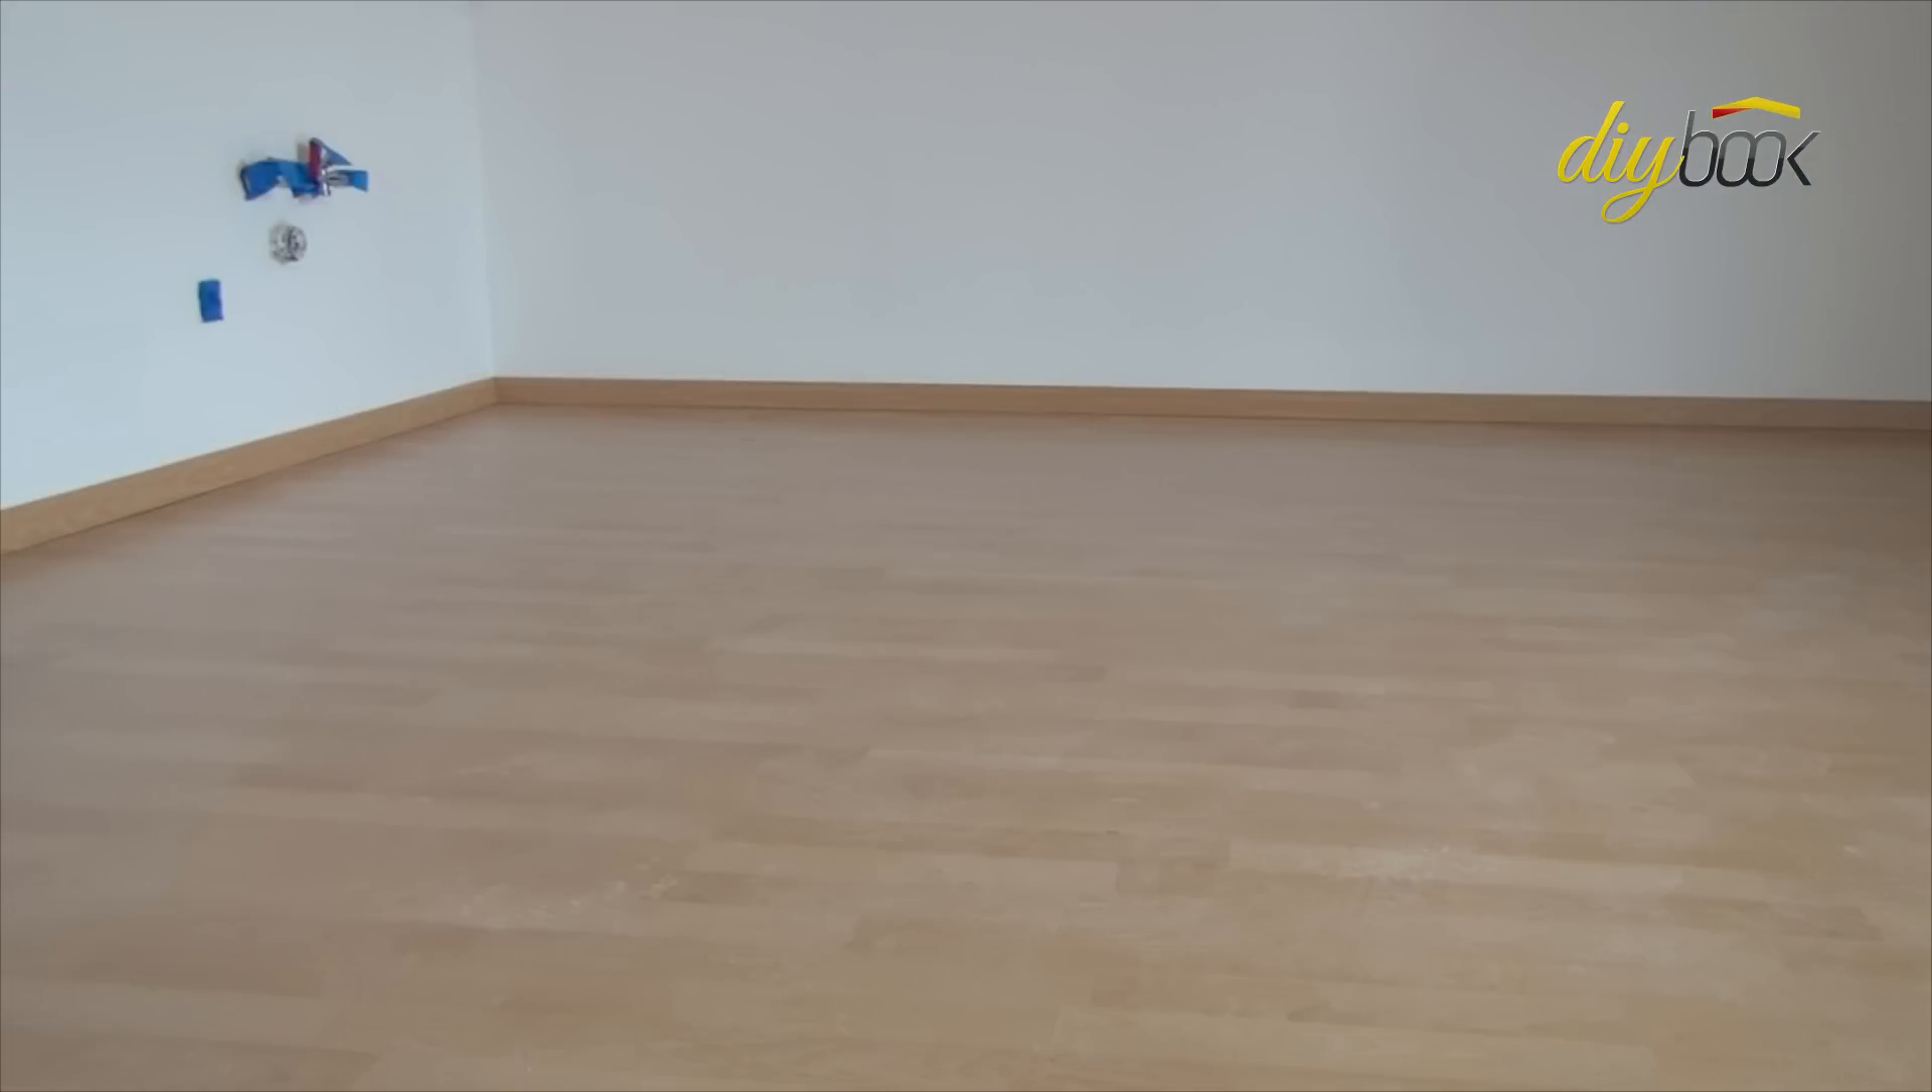Der Boden liegt, die Sockelleisten sind montiert und das Ergebnis kann sich sehen lassen.